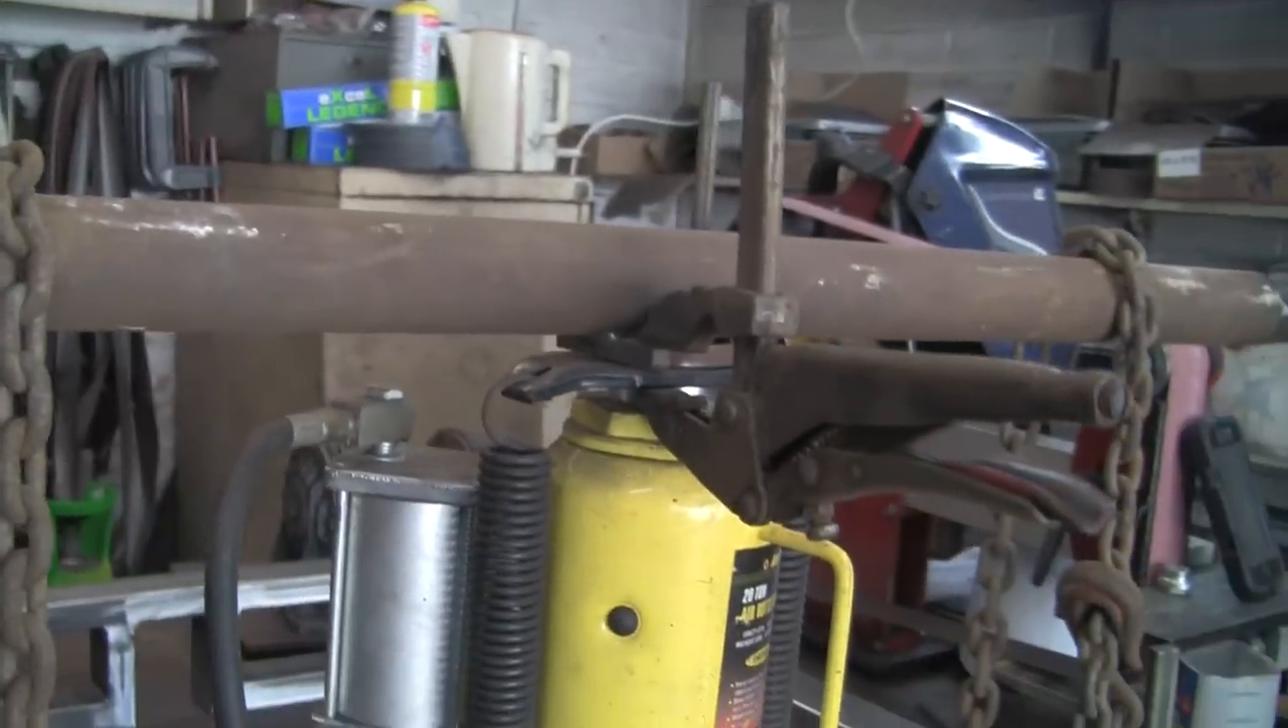And I've clamped the actual top bar to the jack.